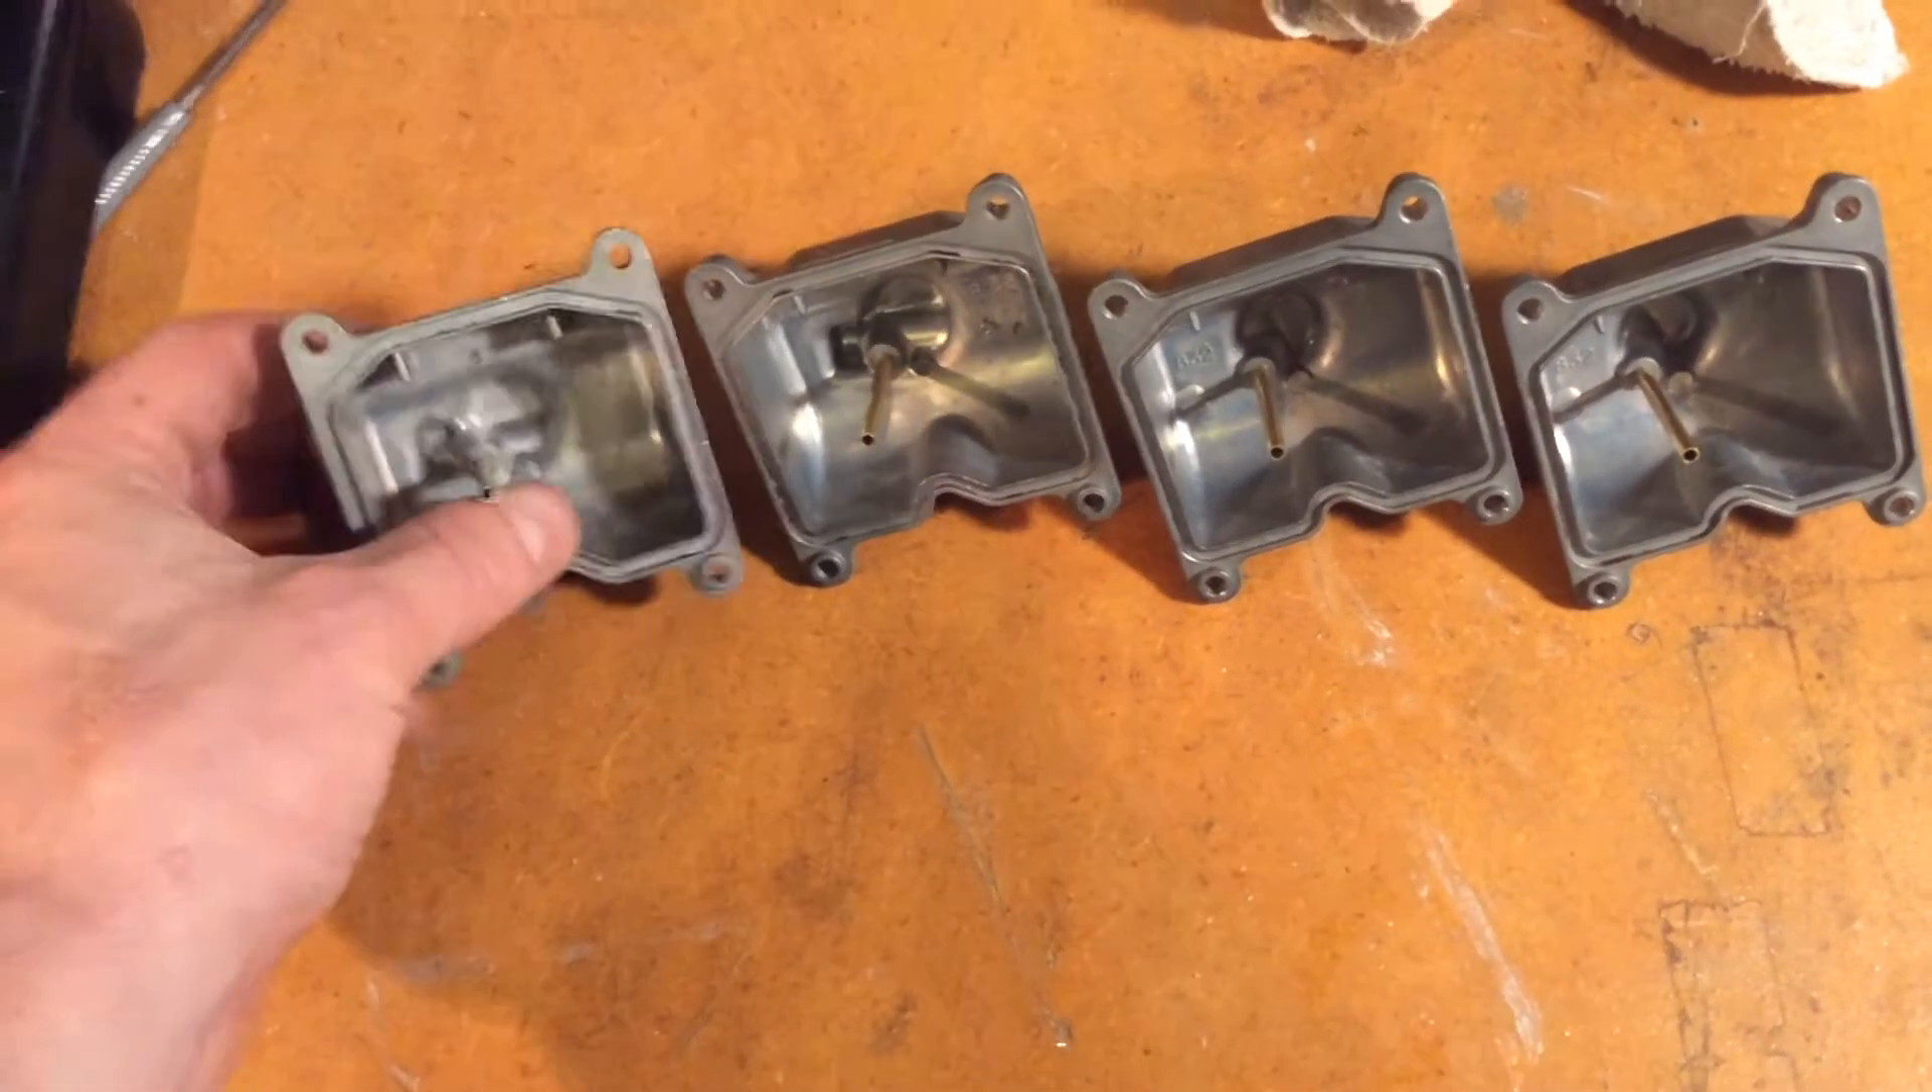All right, here's the finished product. We've got four bowls with our press fit overflow tubes.